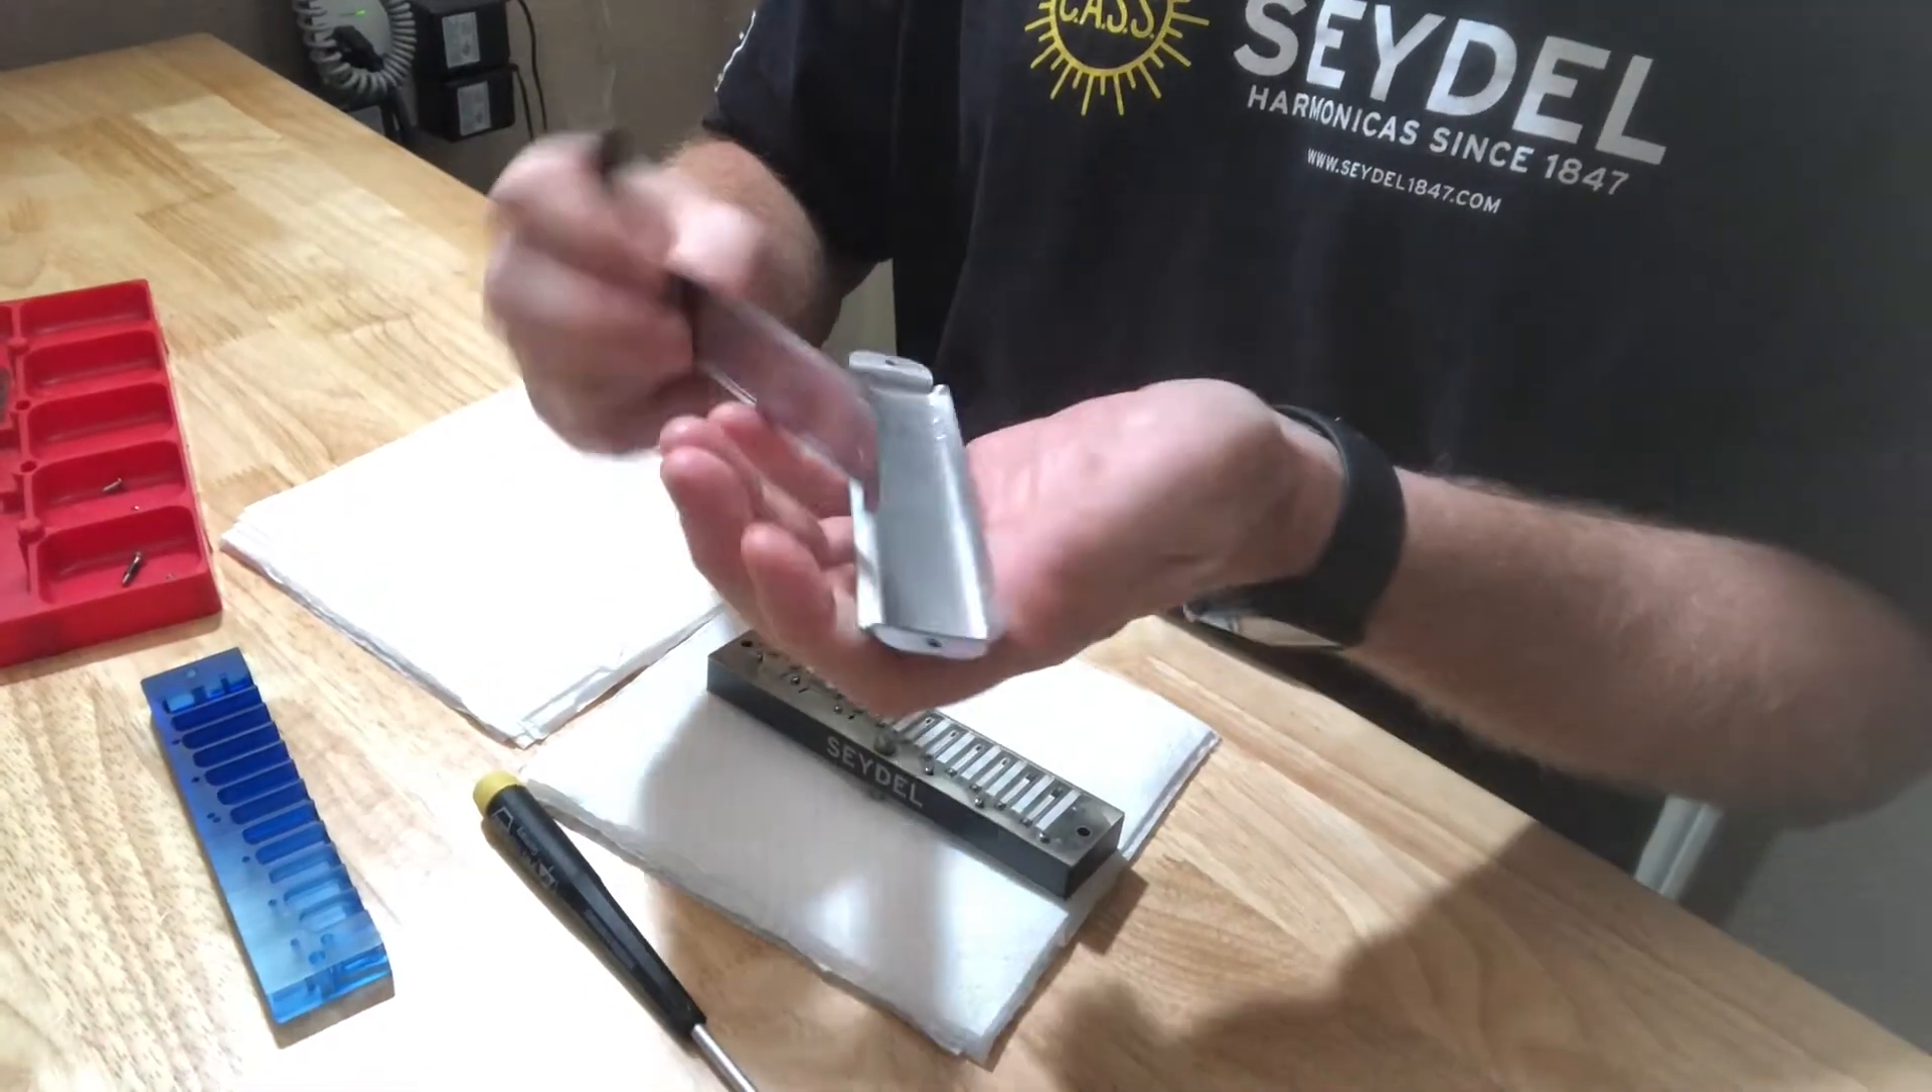So now I have these covers off.